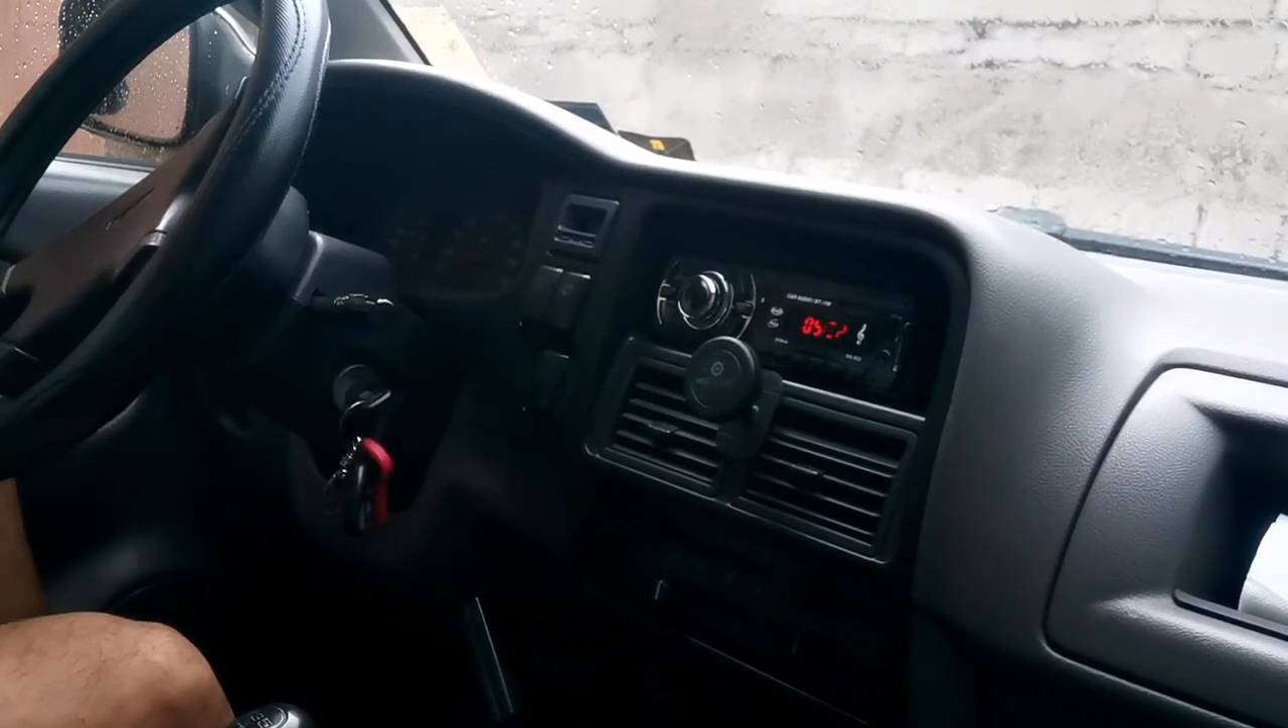Alright, dahil tapos na, na-install na natin ang ating bagong stereo car stereo bluetooth player.